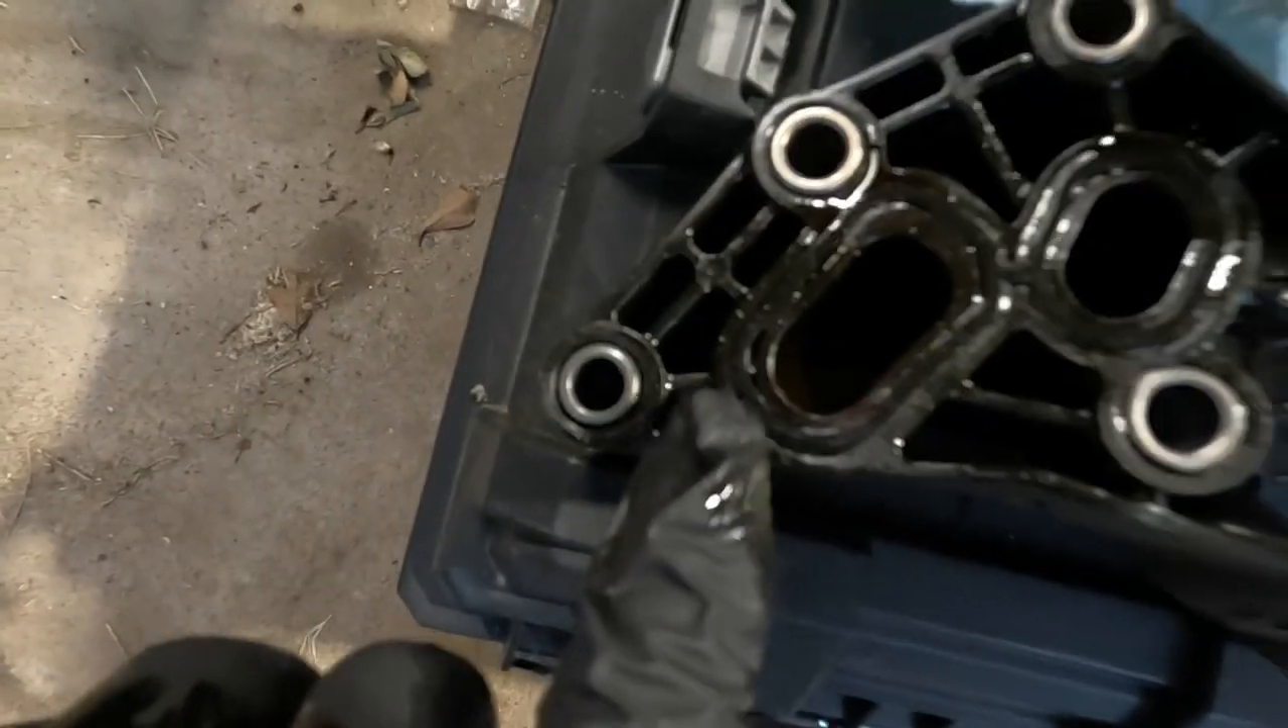Here's the oil filter housing i got it off.